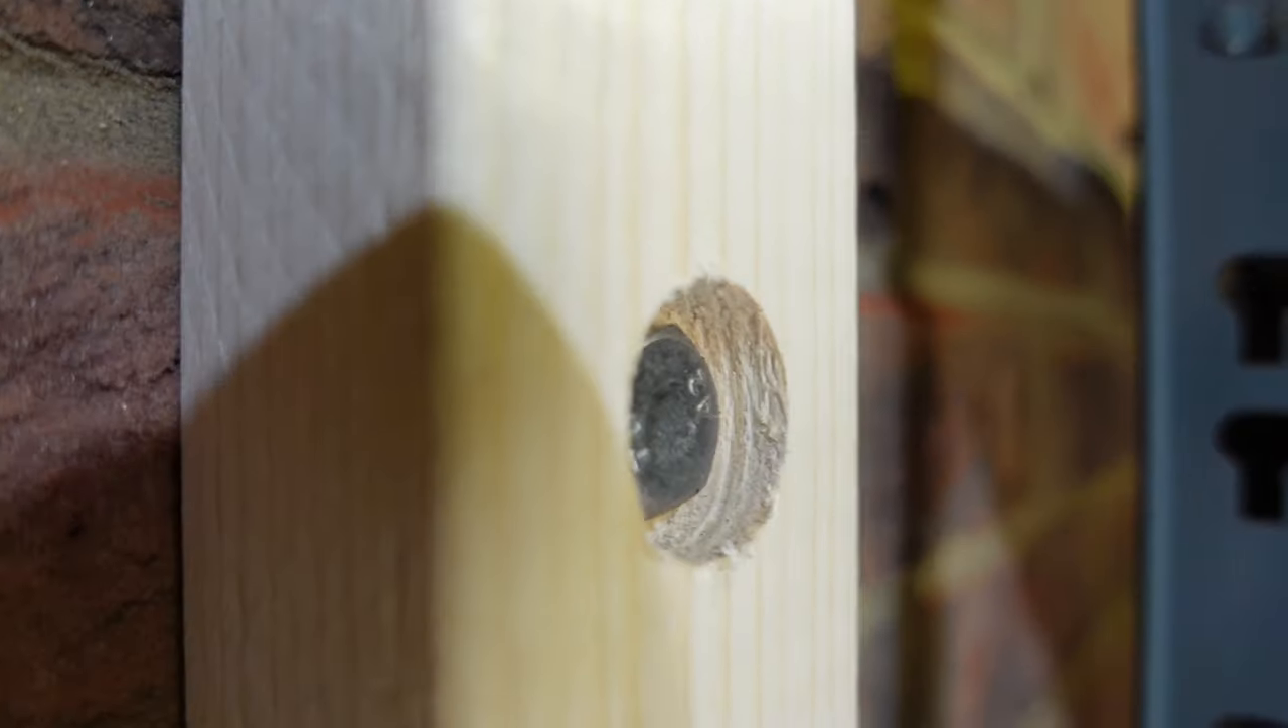The head of the bolt is recessed in the piece of wood.